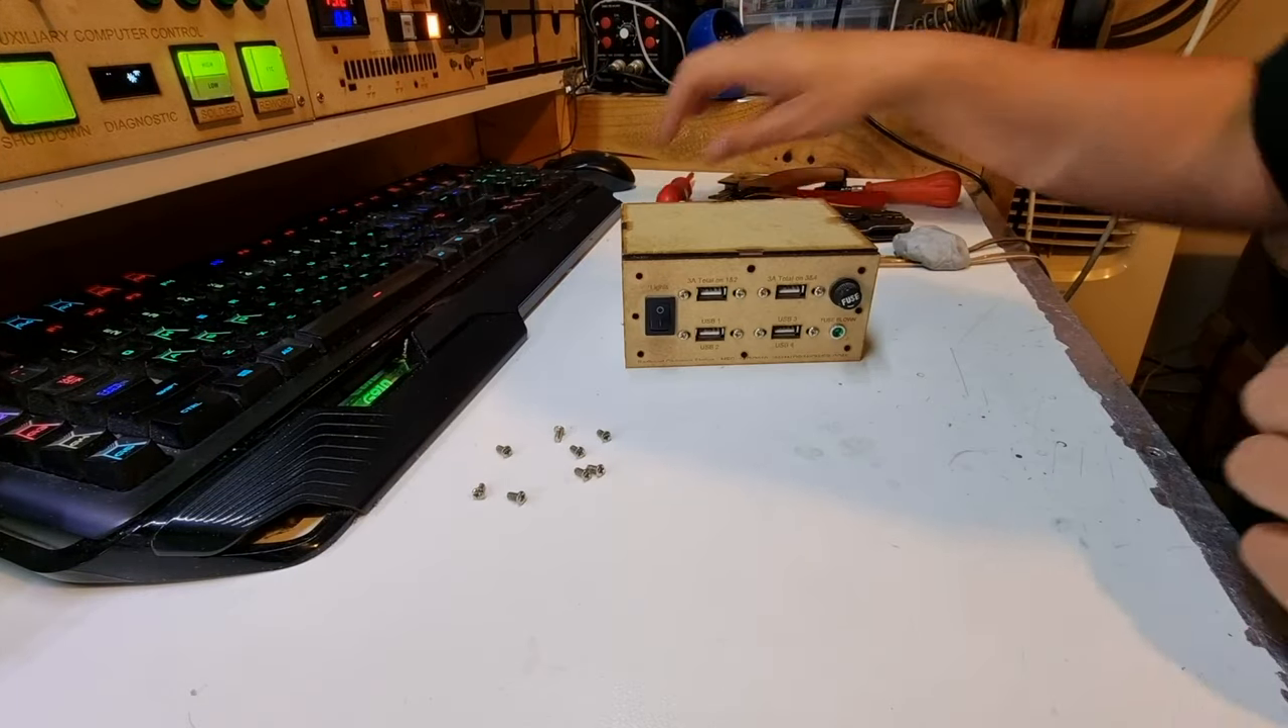All right these screws are out so now we can extract the front panel.